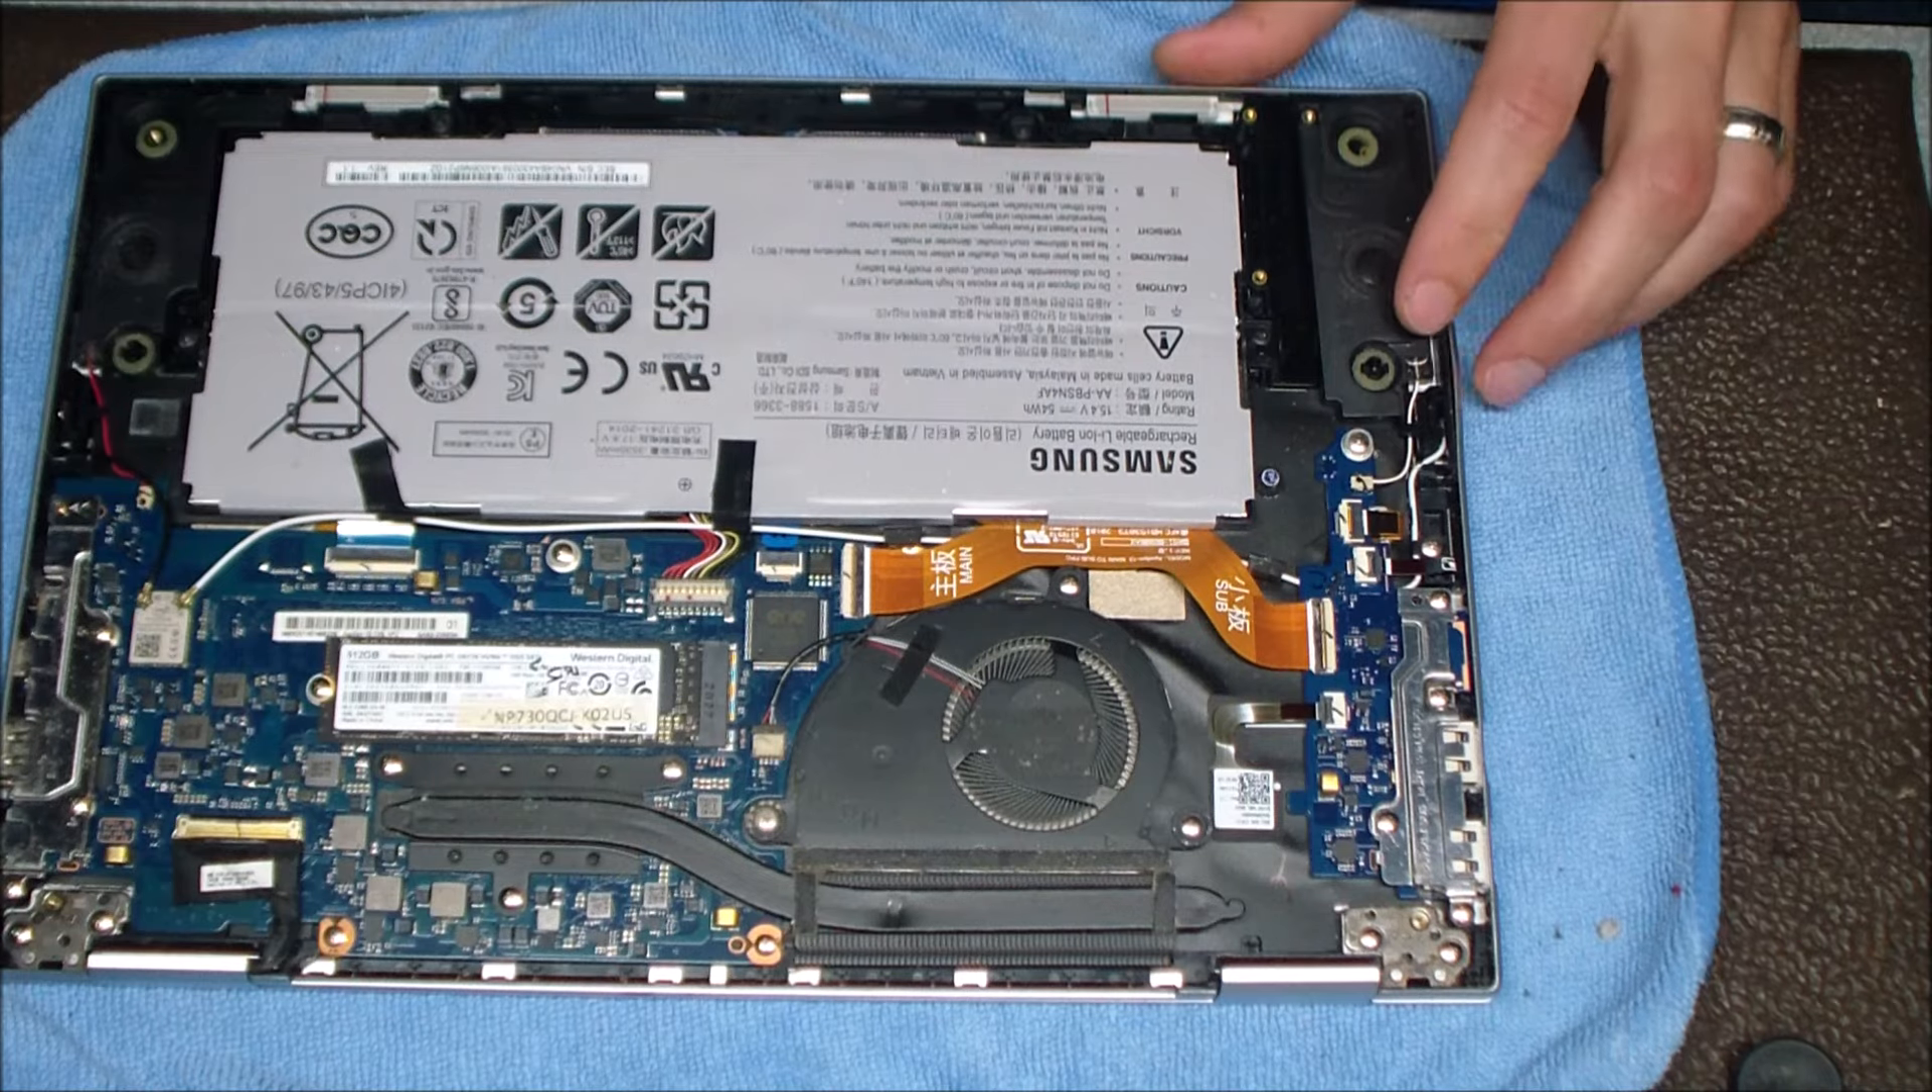Now that bottom covers off, we have access to all the components inside.